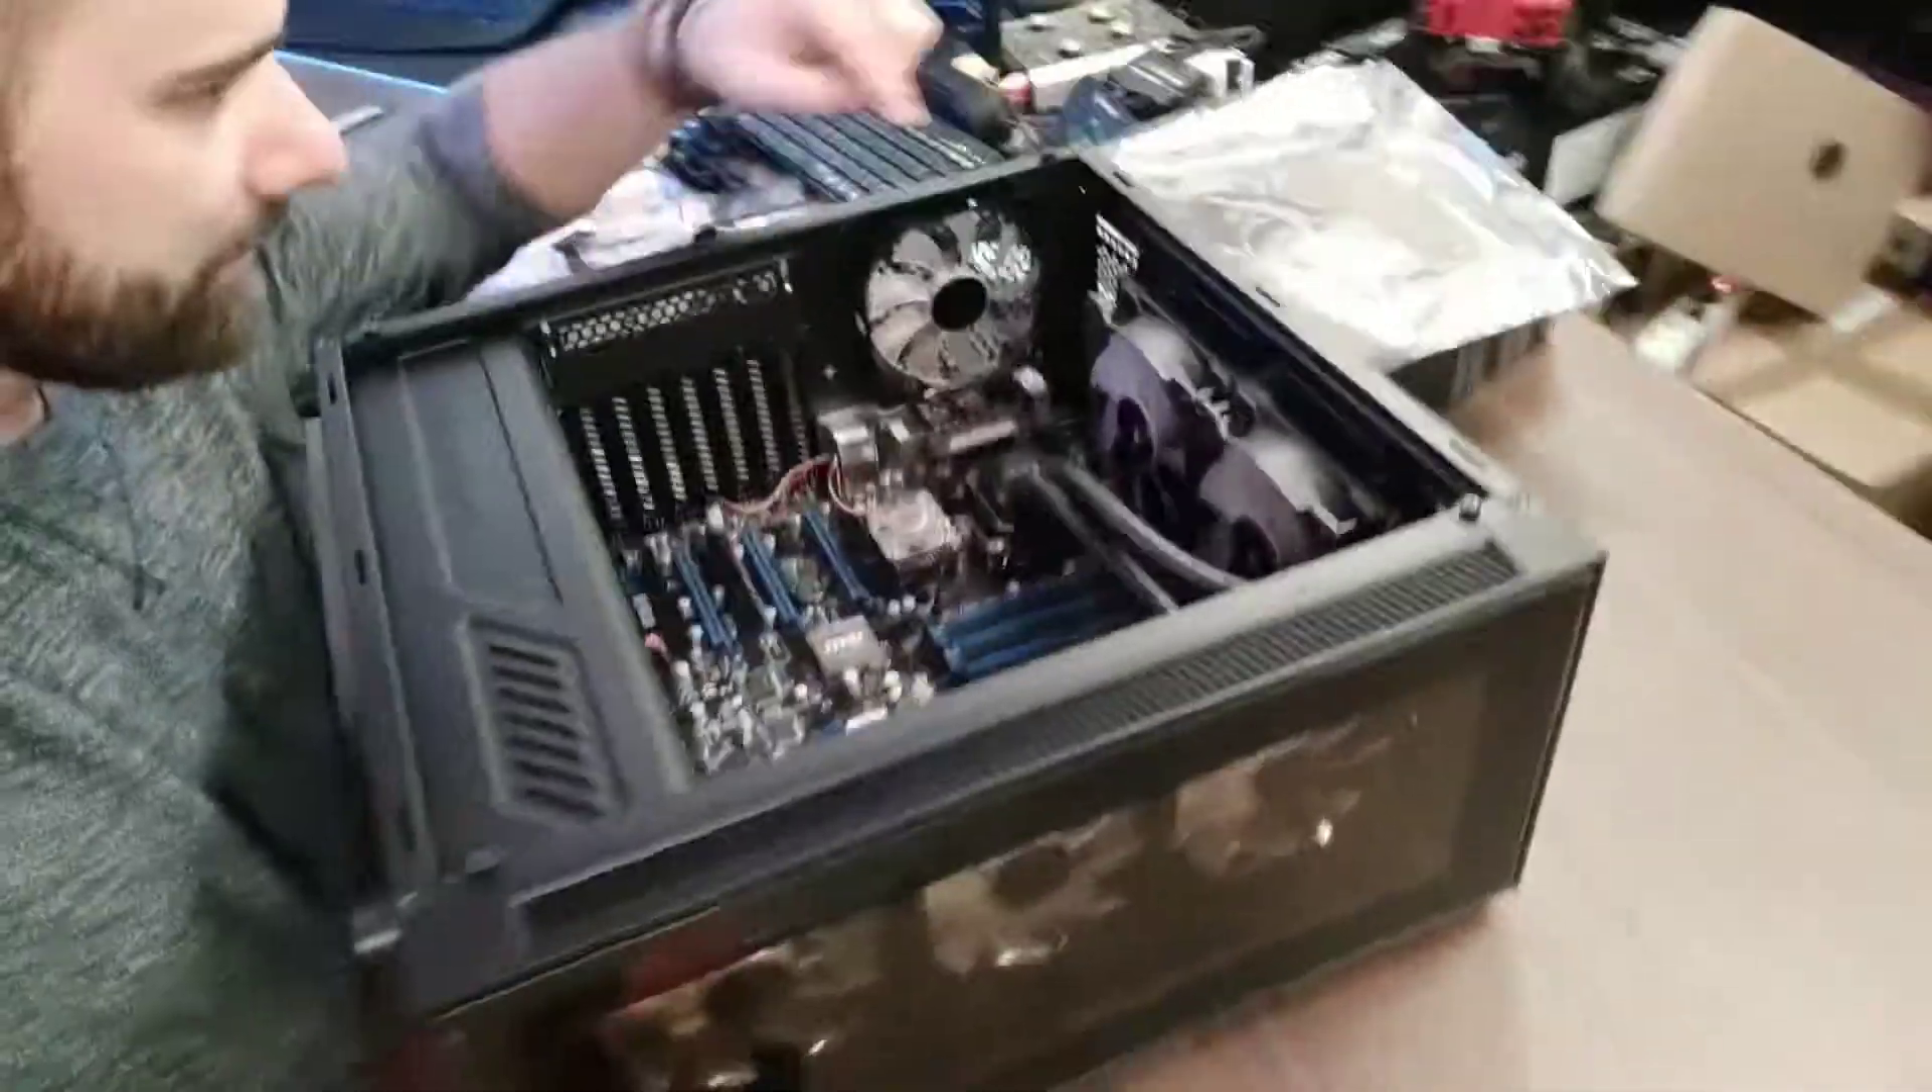So, jetzt haben wir das Mainboard schon mal drin.